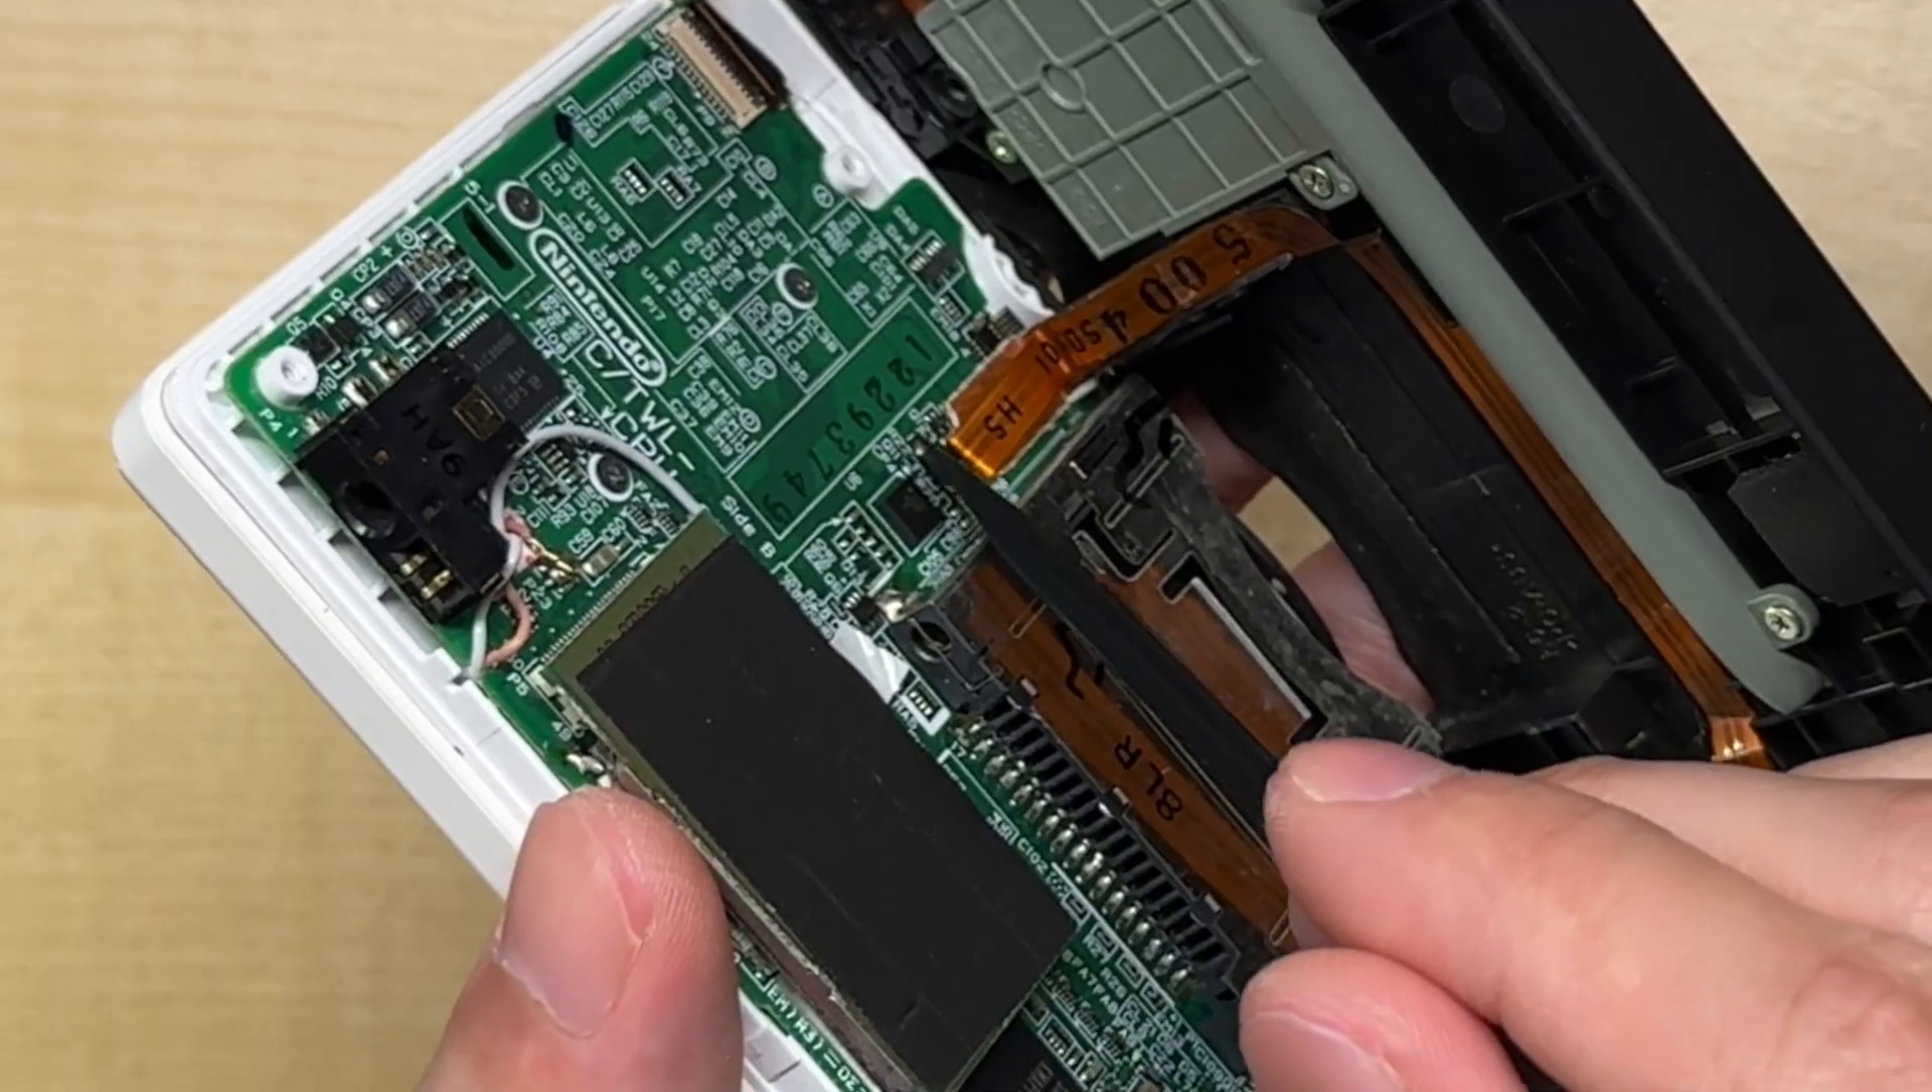We can't completely separate these two halves just yet because there's still a ribbon cable connecting them together.